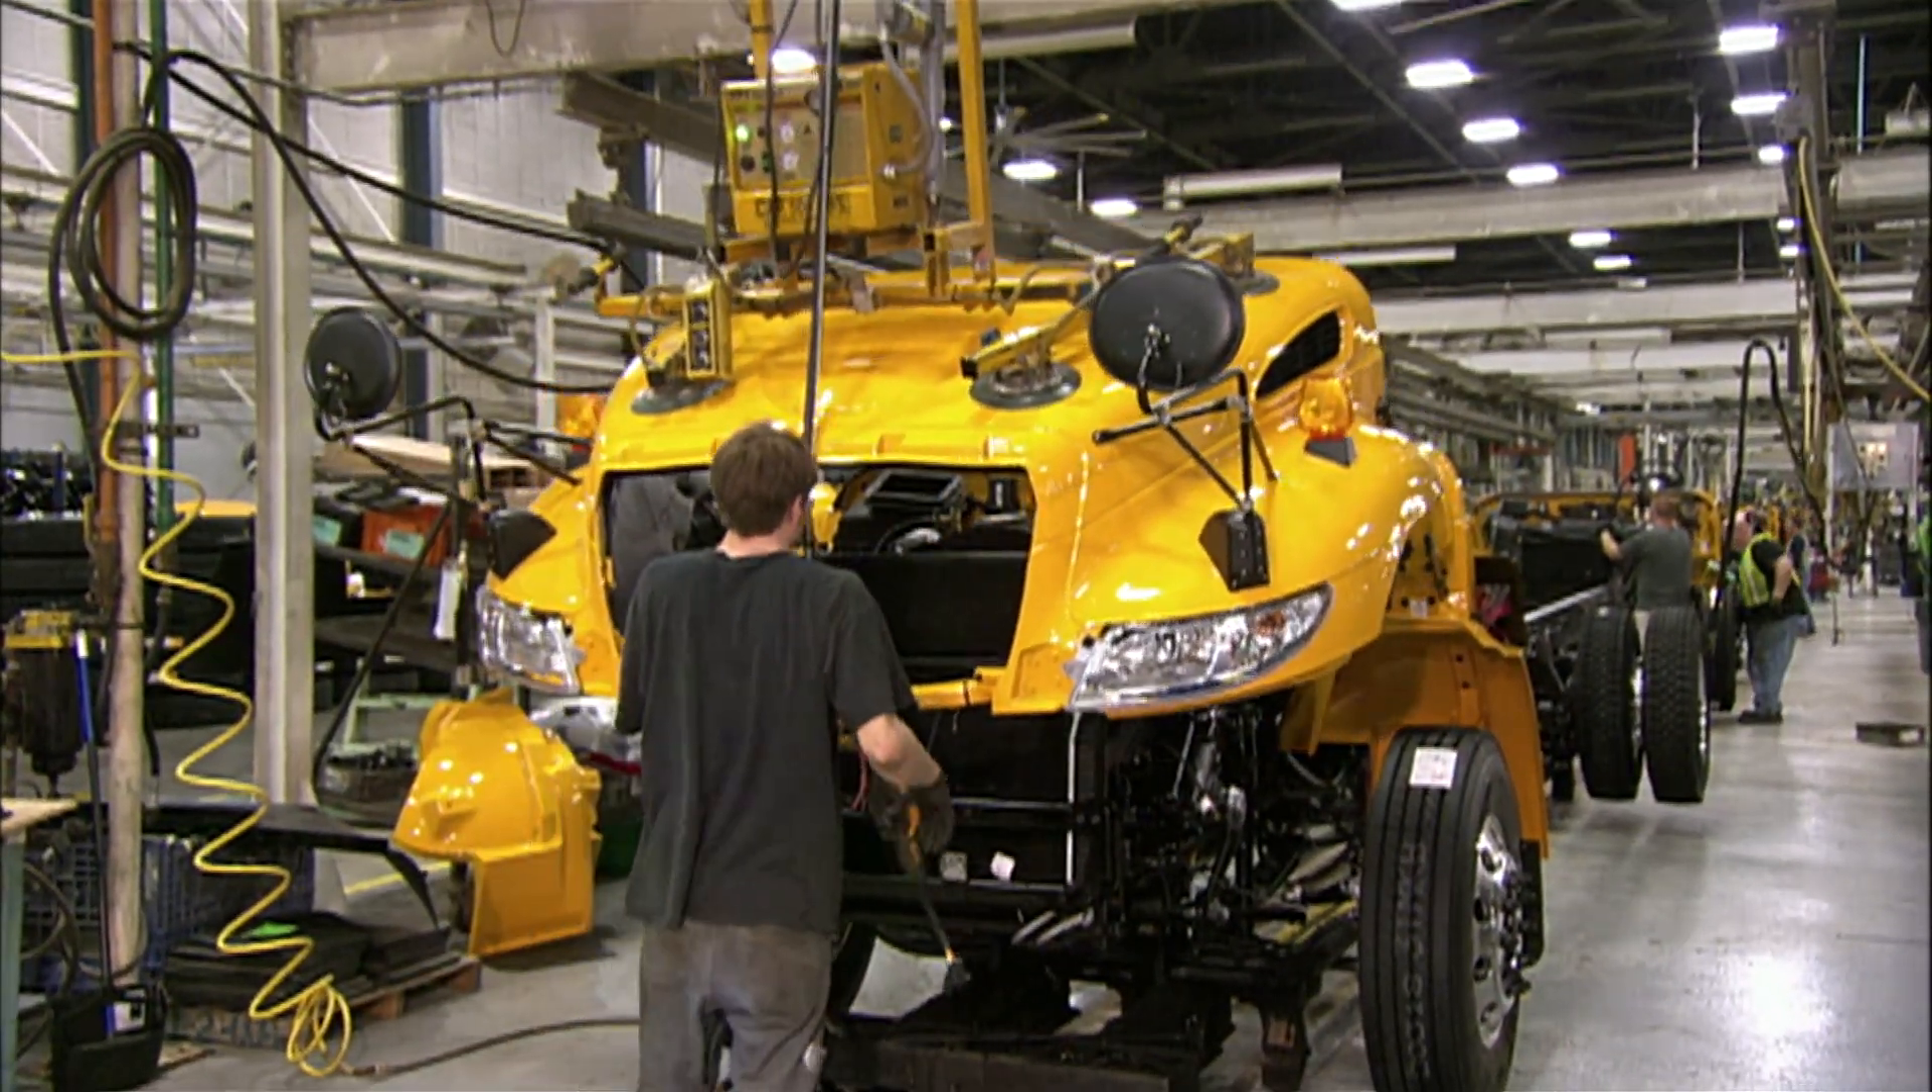The hood has been pre-painted and equipped with cross-view mirrors and headlights.